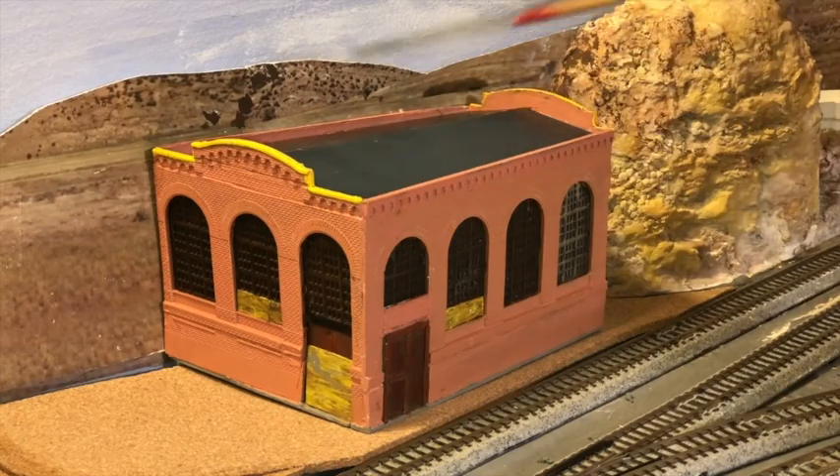I have boarded up some of the doors and windows, like on the prototype, using styrene, painted to look like old, weathered plywood.